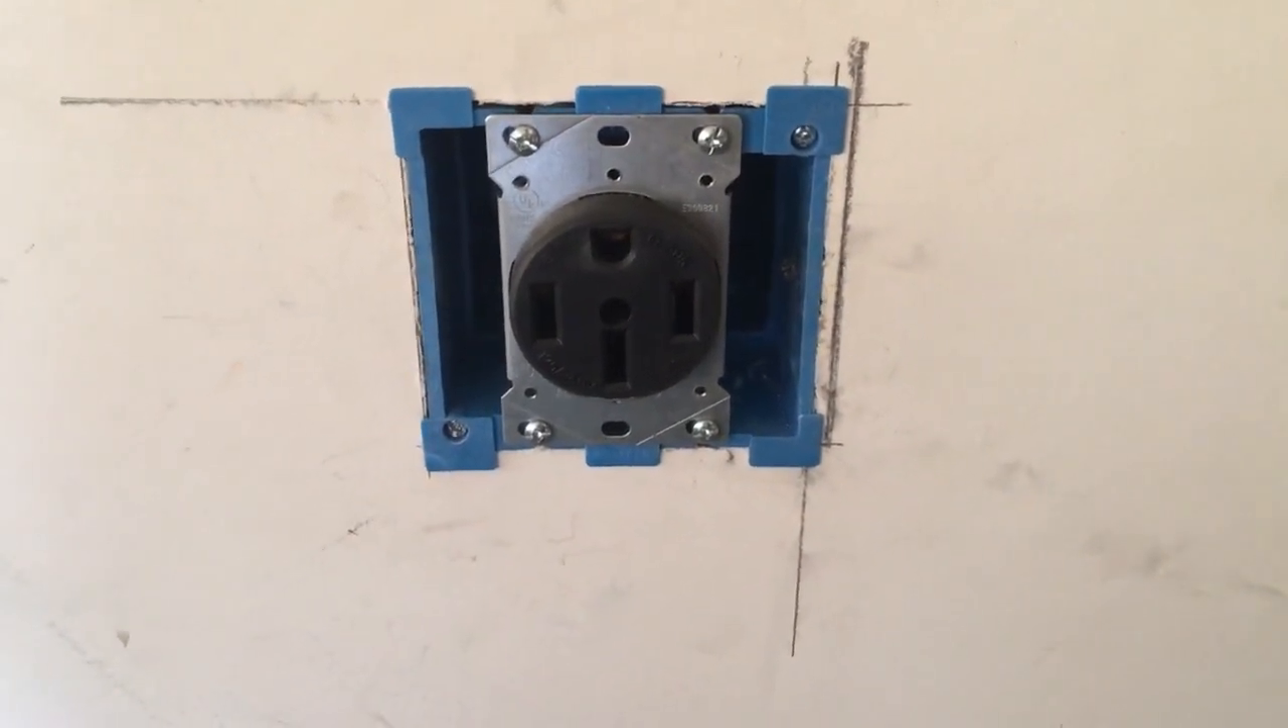Right so we've mounted our plug and really the only thing we have left to do is put our cover on.